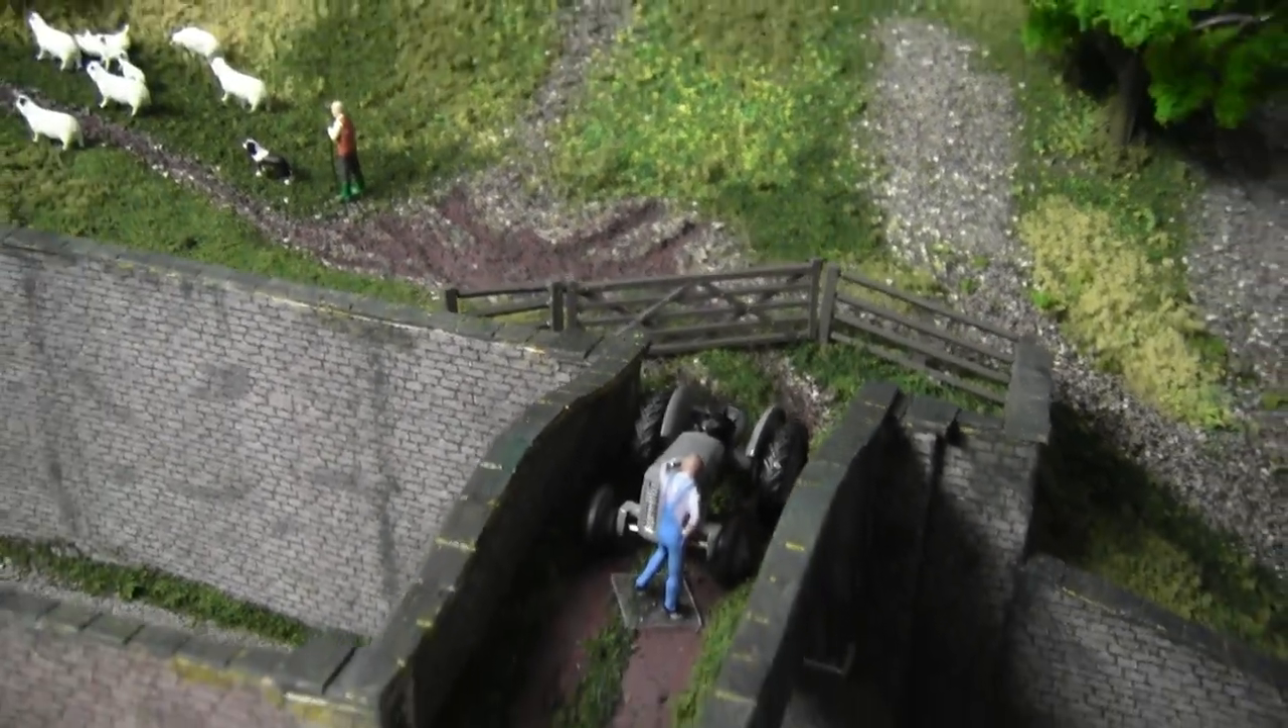And I've added a small fence across there with a gate and the farmer is still not happy.